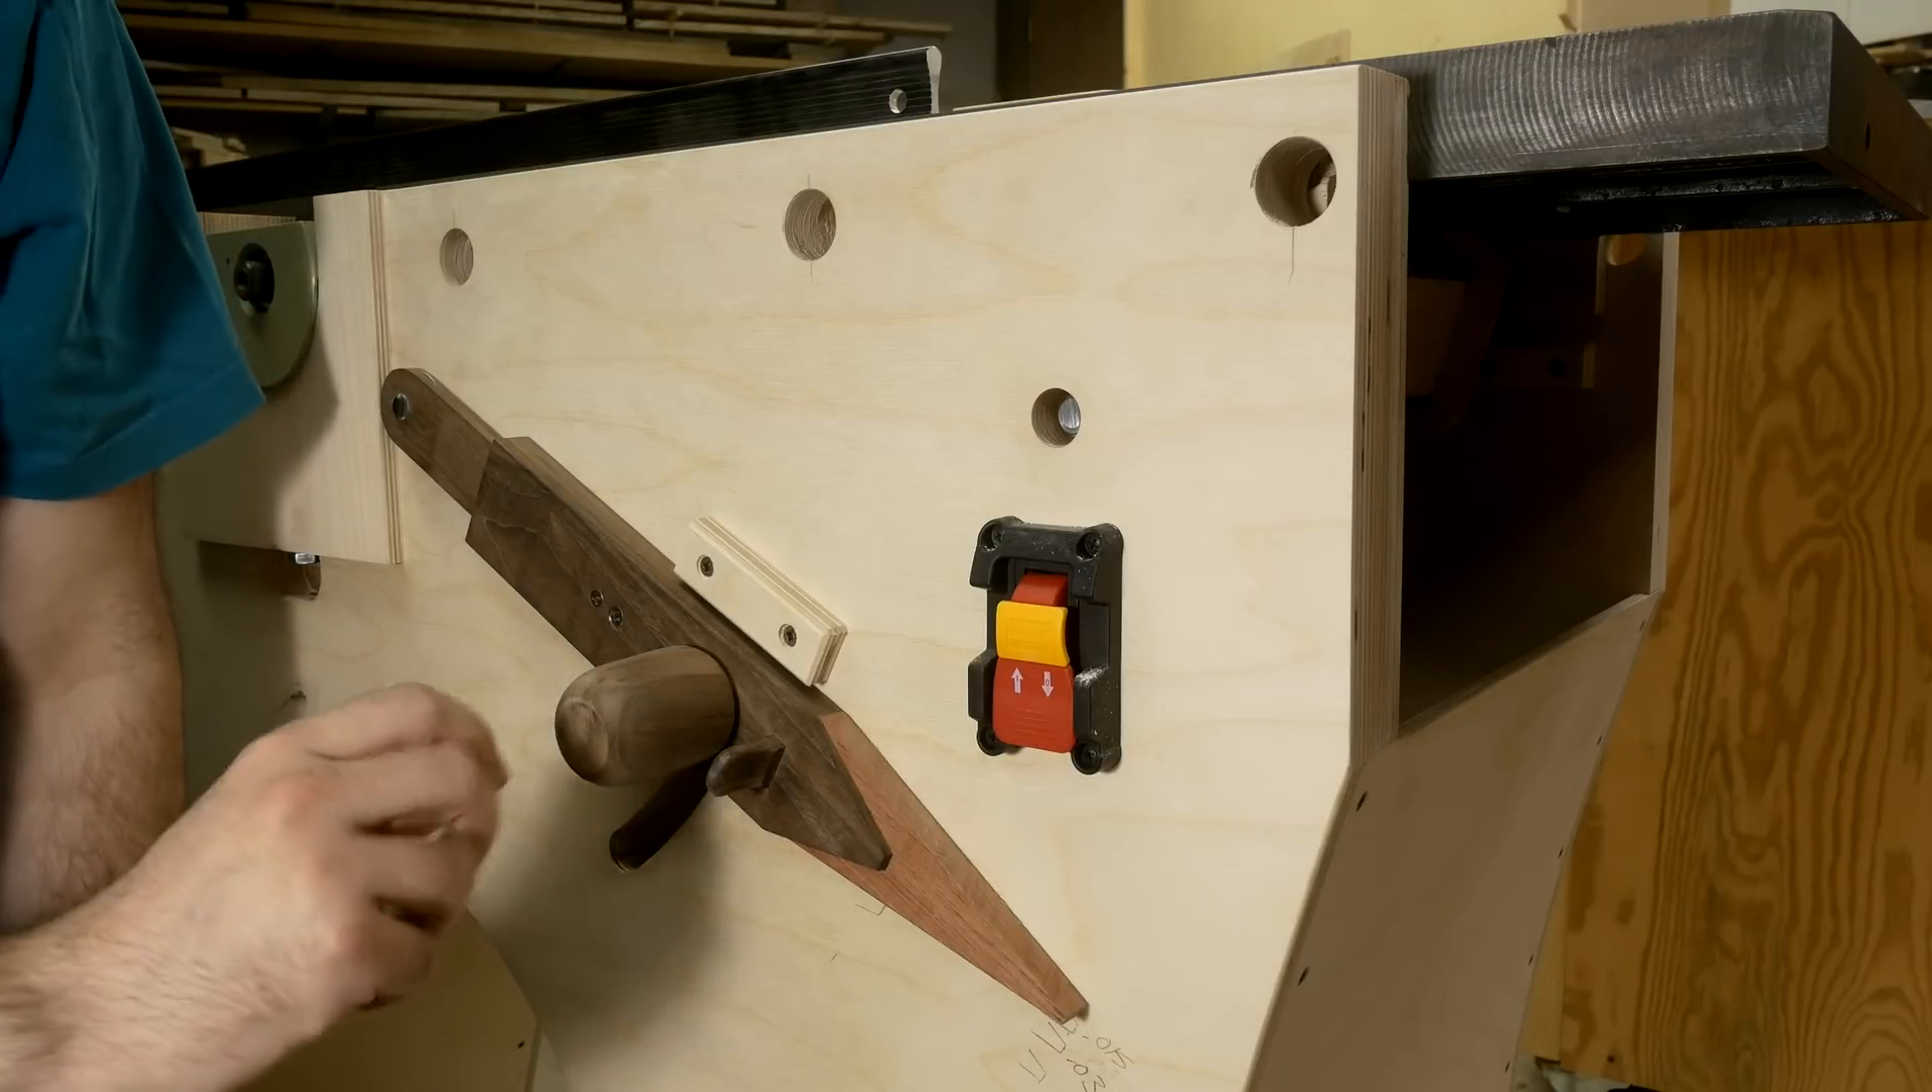So the problem is this knob sticks out a lot.